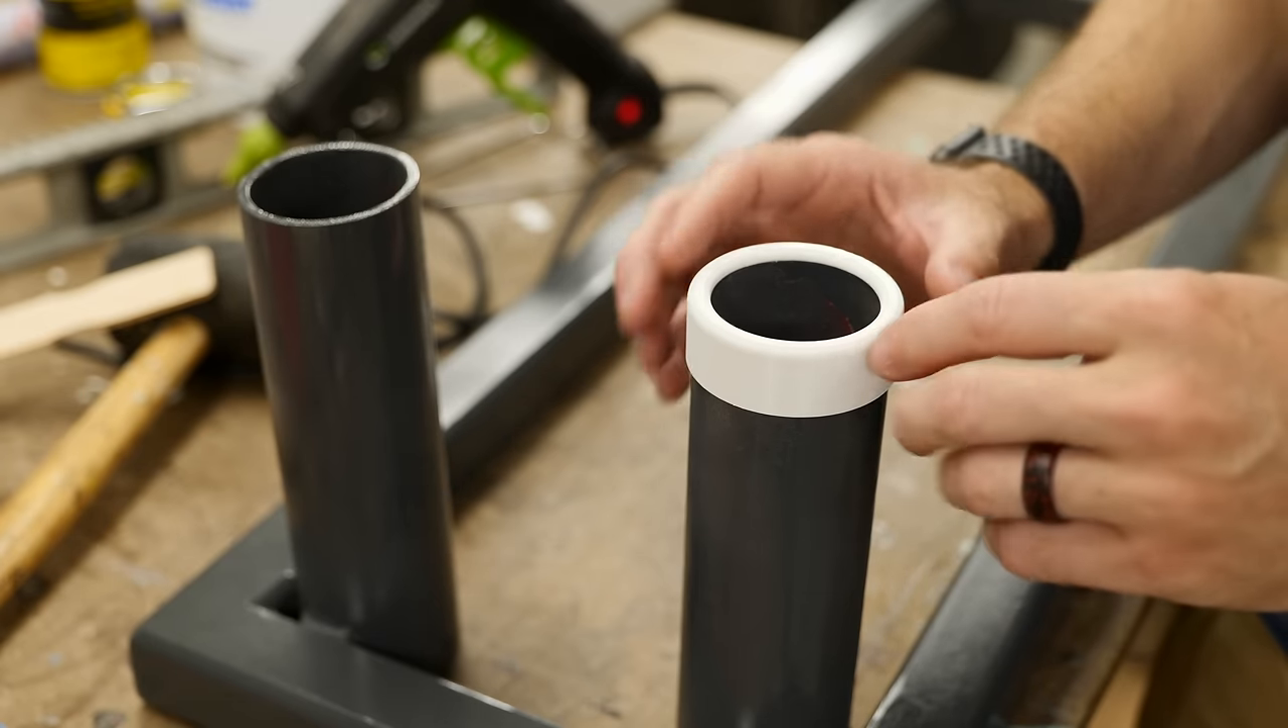And these caps are a perfect fit but I want to make sure that they stay in place when you're putting the barbell in and taking it out.